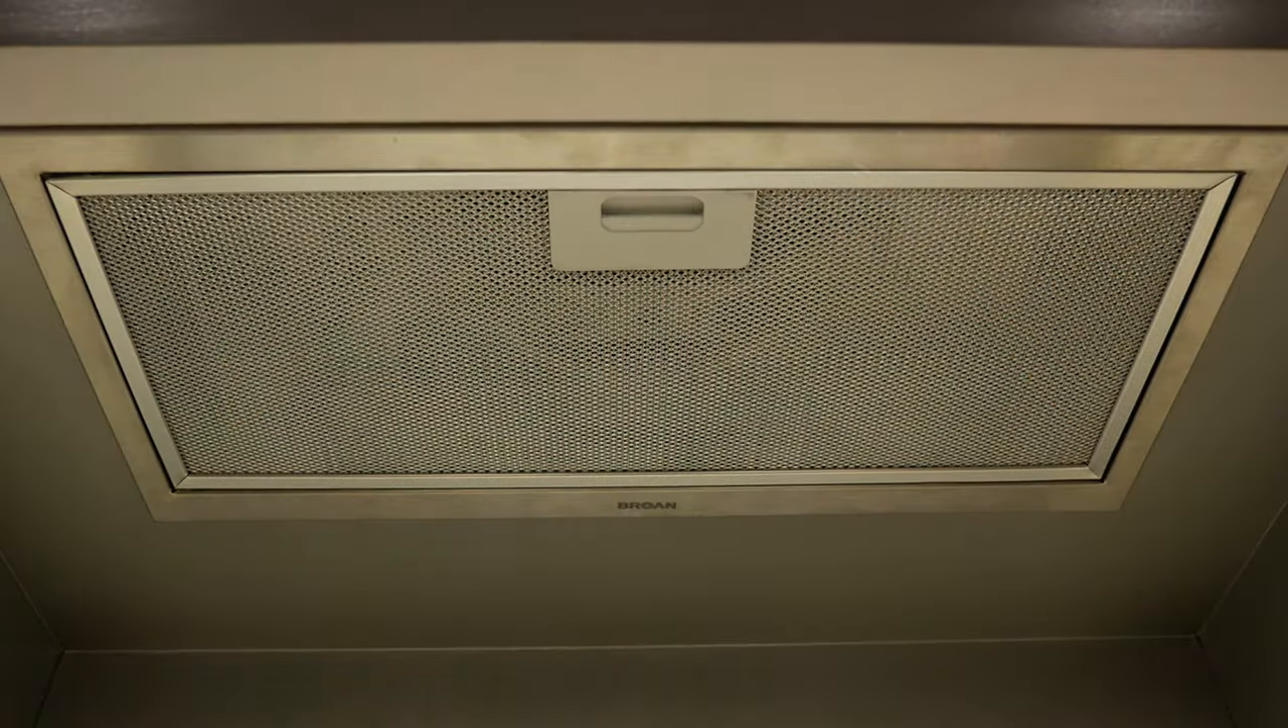Lastly I installed the grease filter and we've got ourselves a fully functioning range hood.